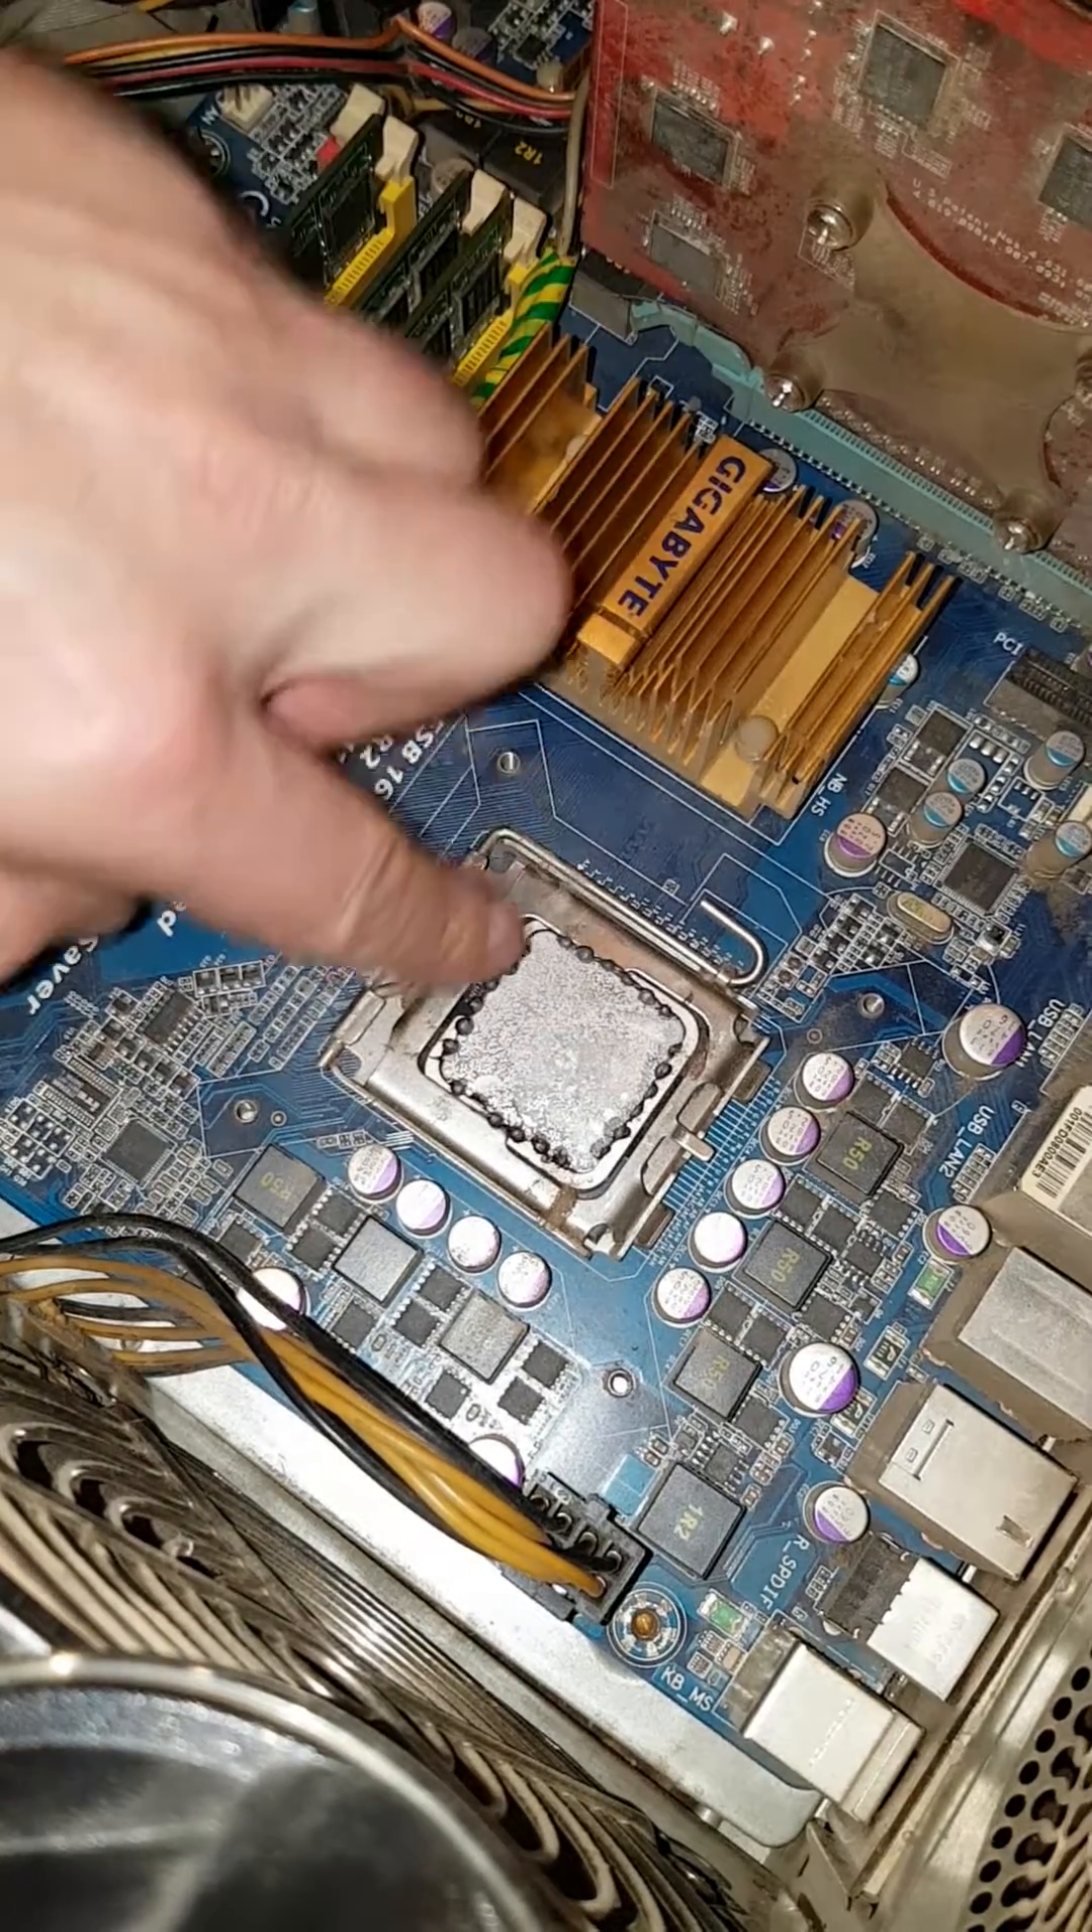Ok, so I removed the heat sink, as you can see.